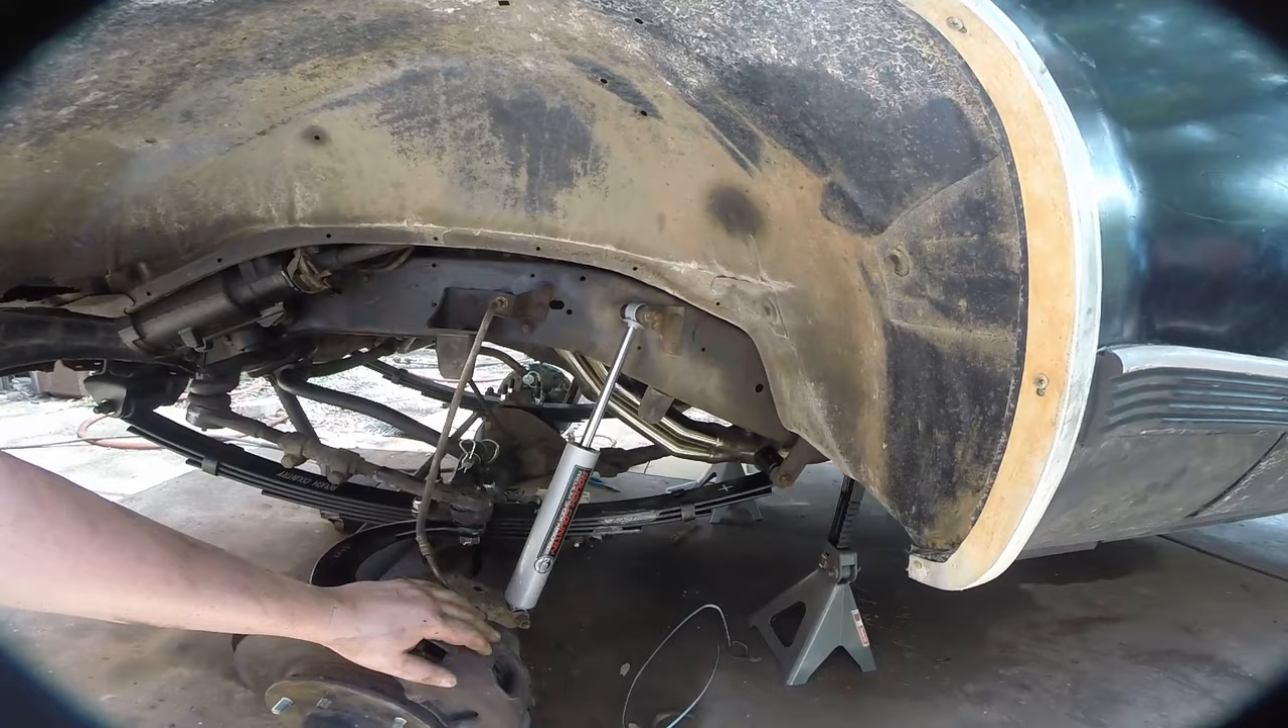Okay so the shocks are in.